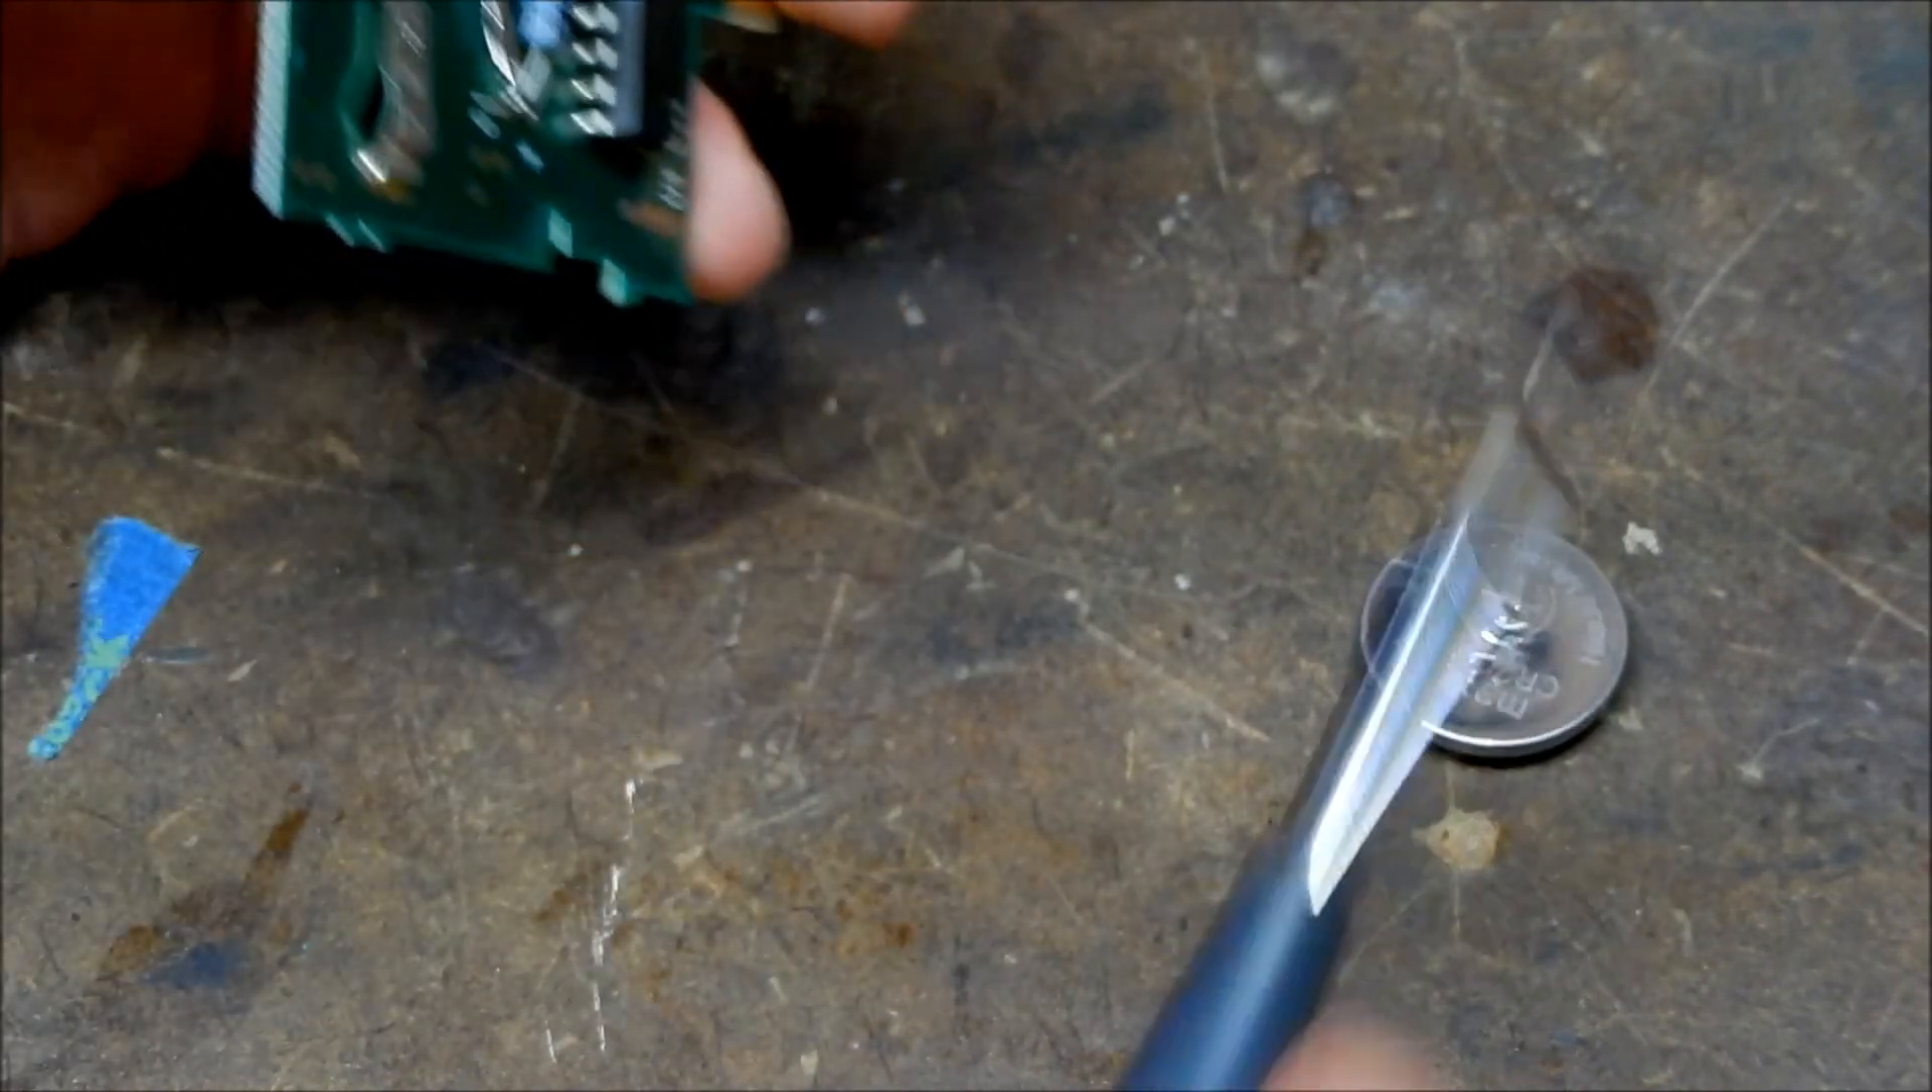The button battery has been removed.